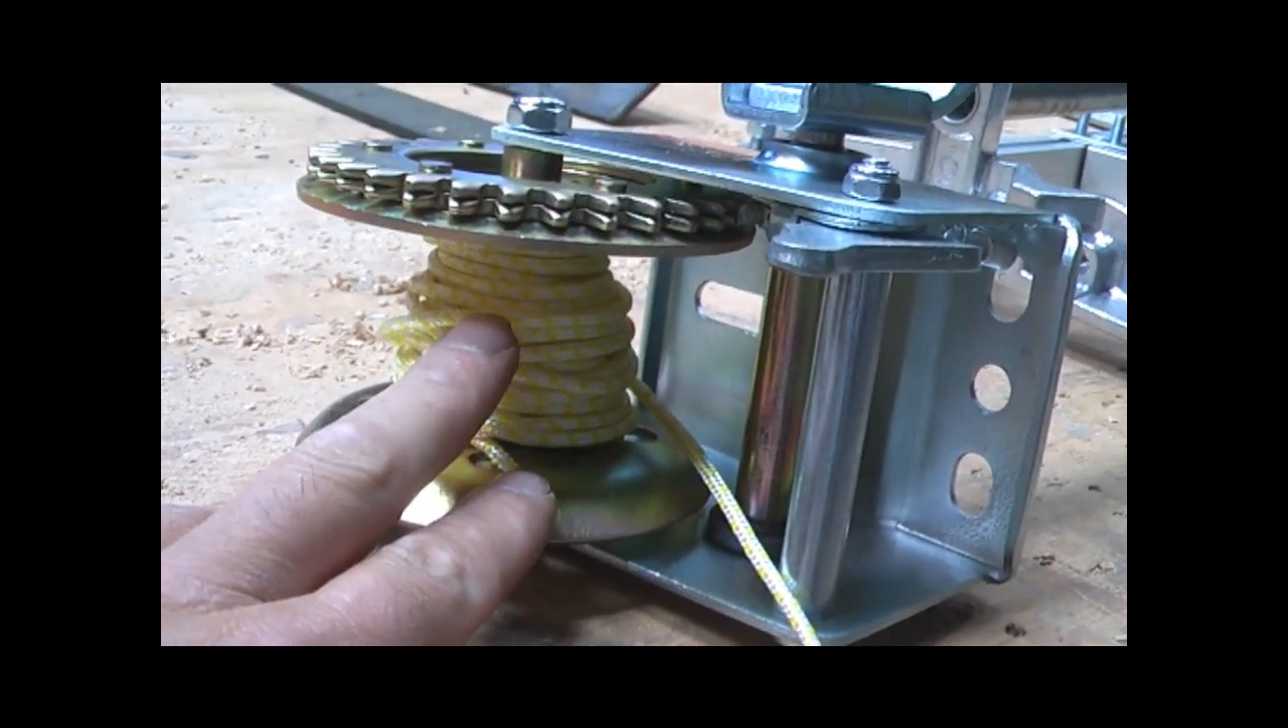I've already taken the wire out and put in this pull line instead.